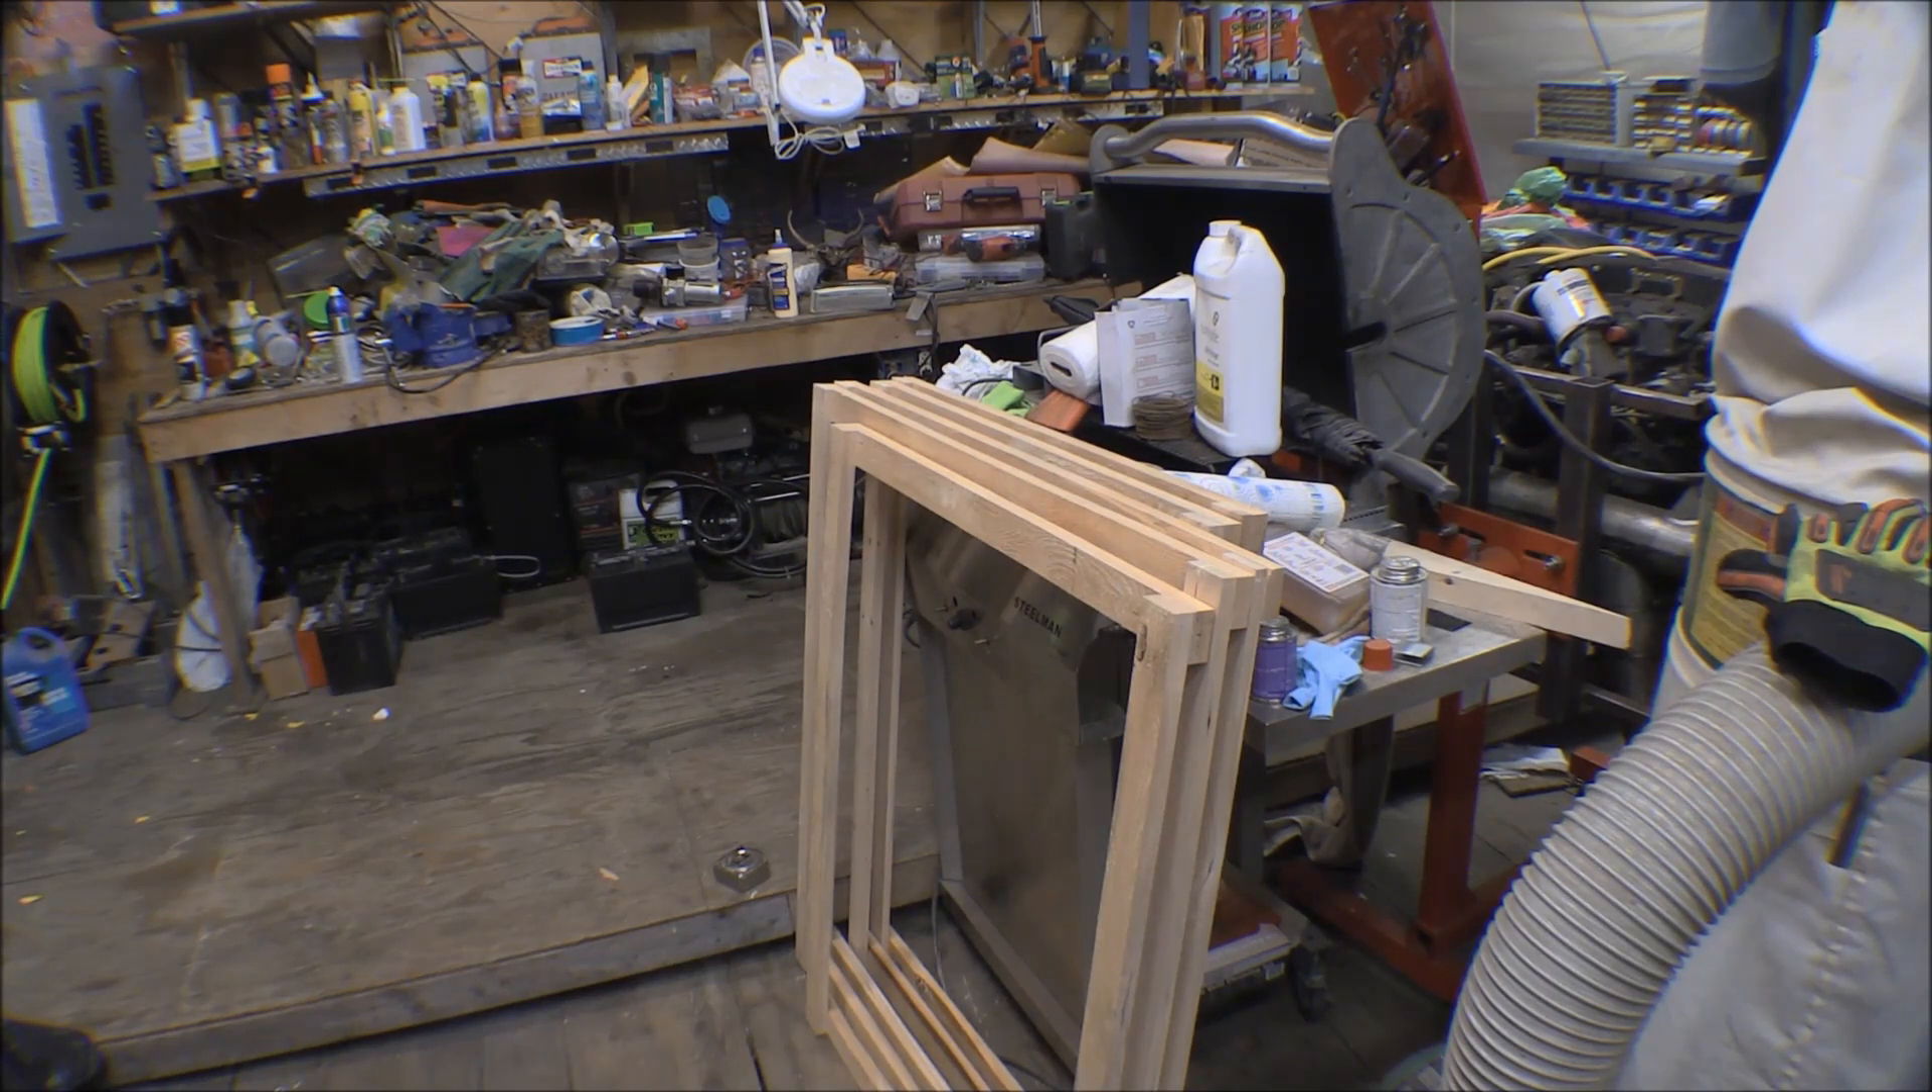I just got the frames for the planer cover glued up and stapled together.